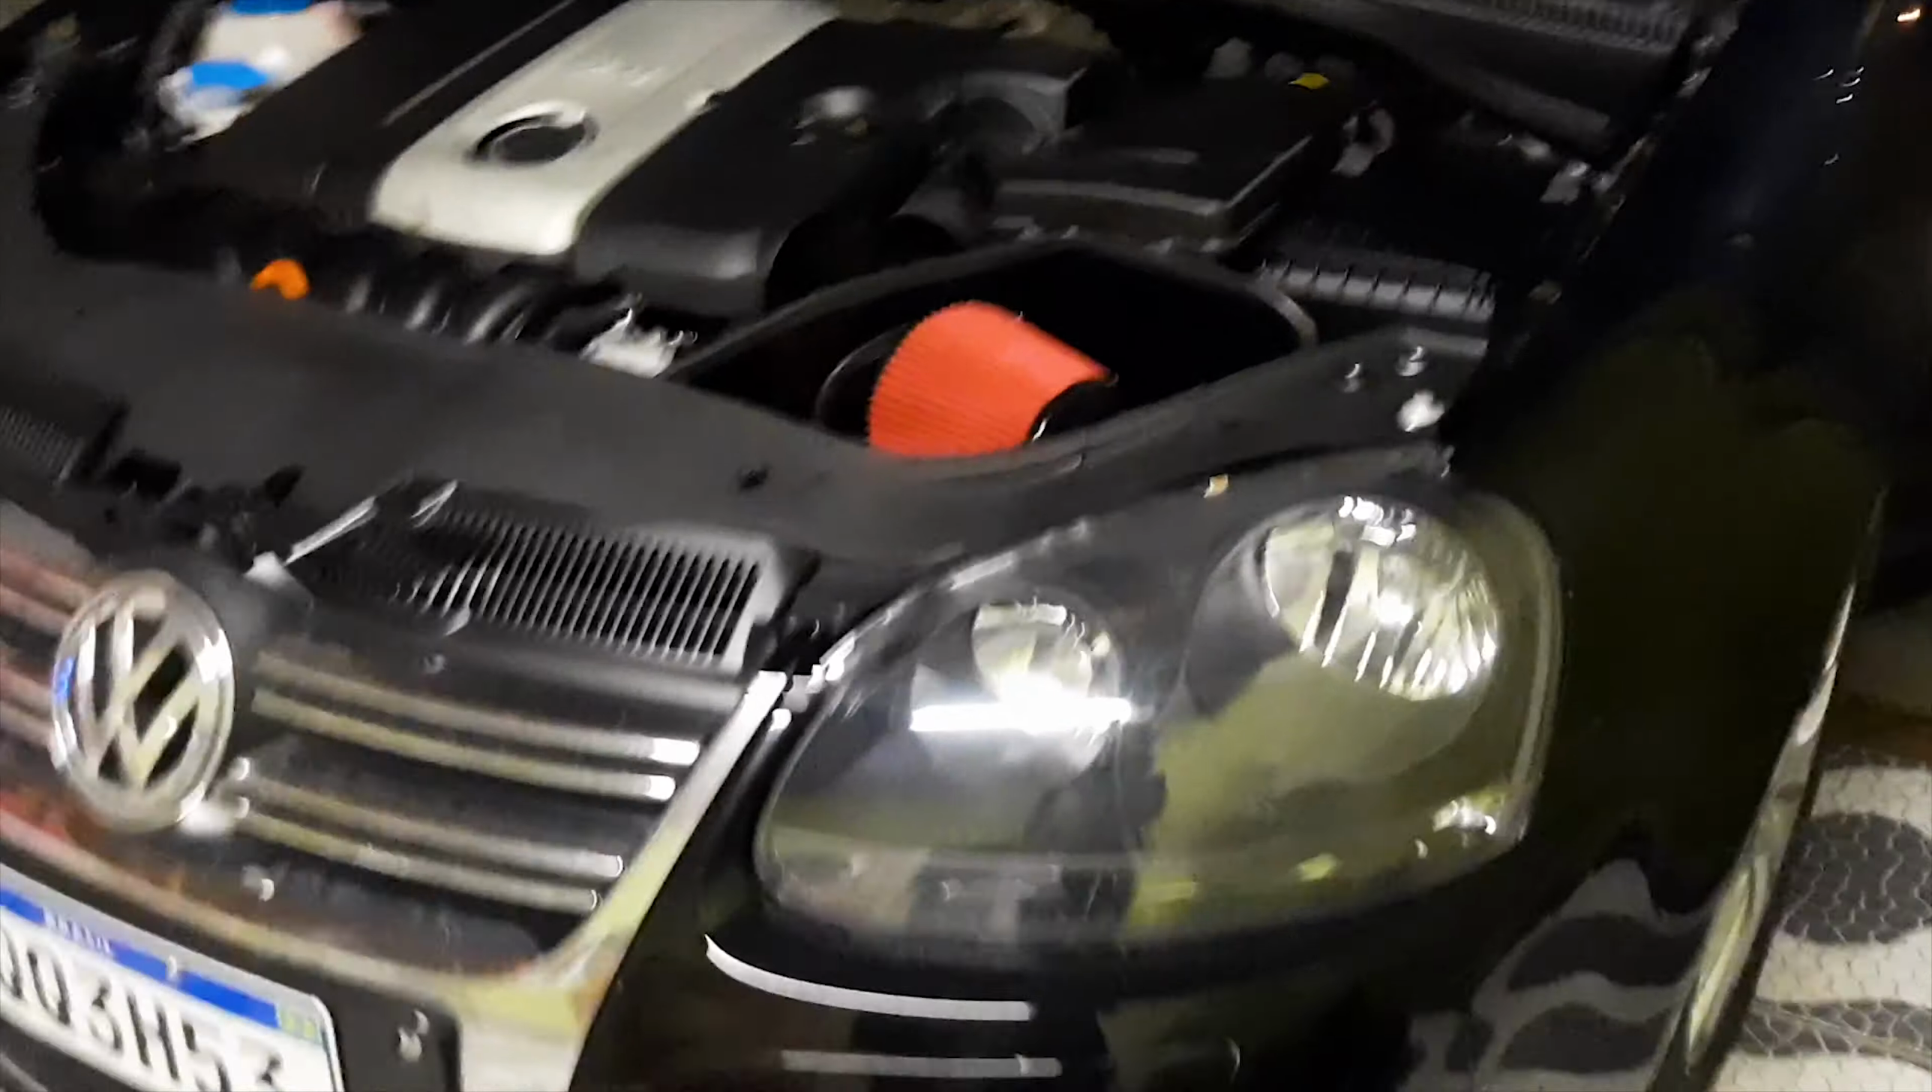Aí, galera, já finalizamos a instalação do filtro.